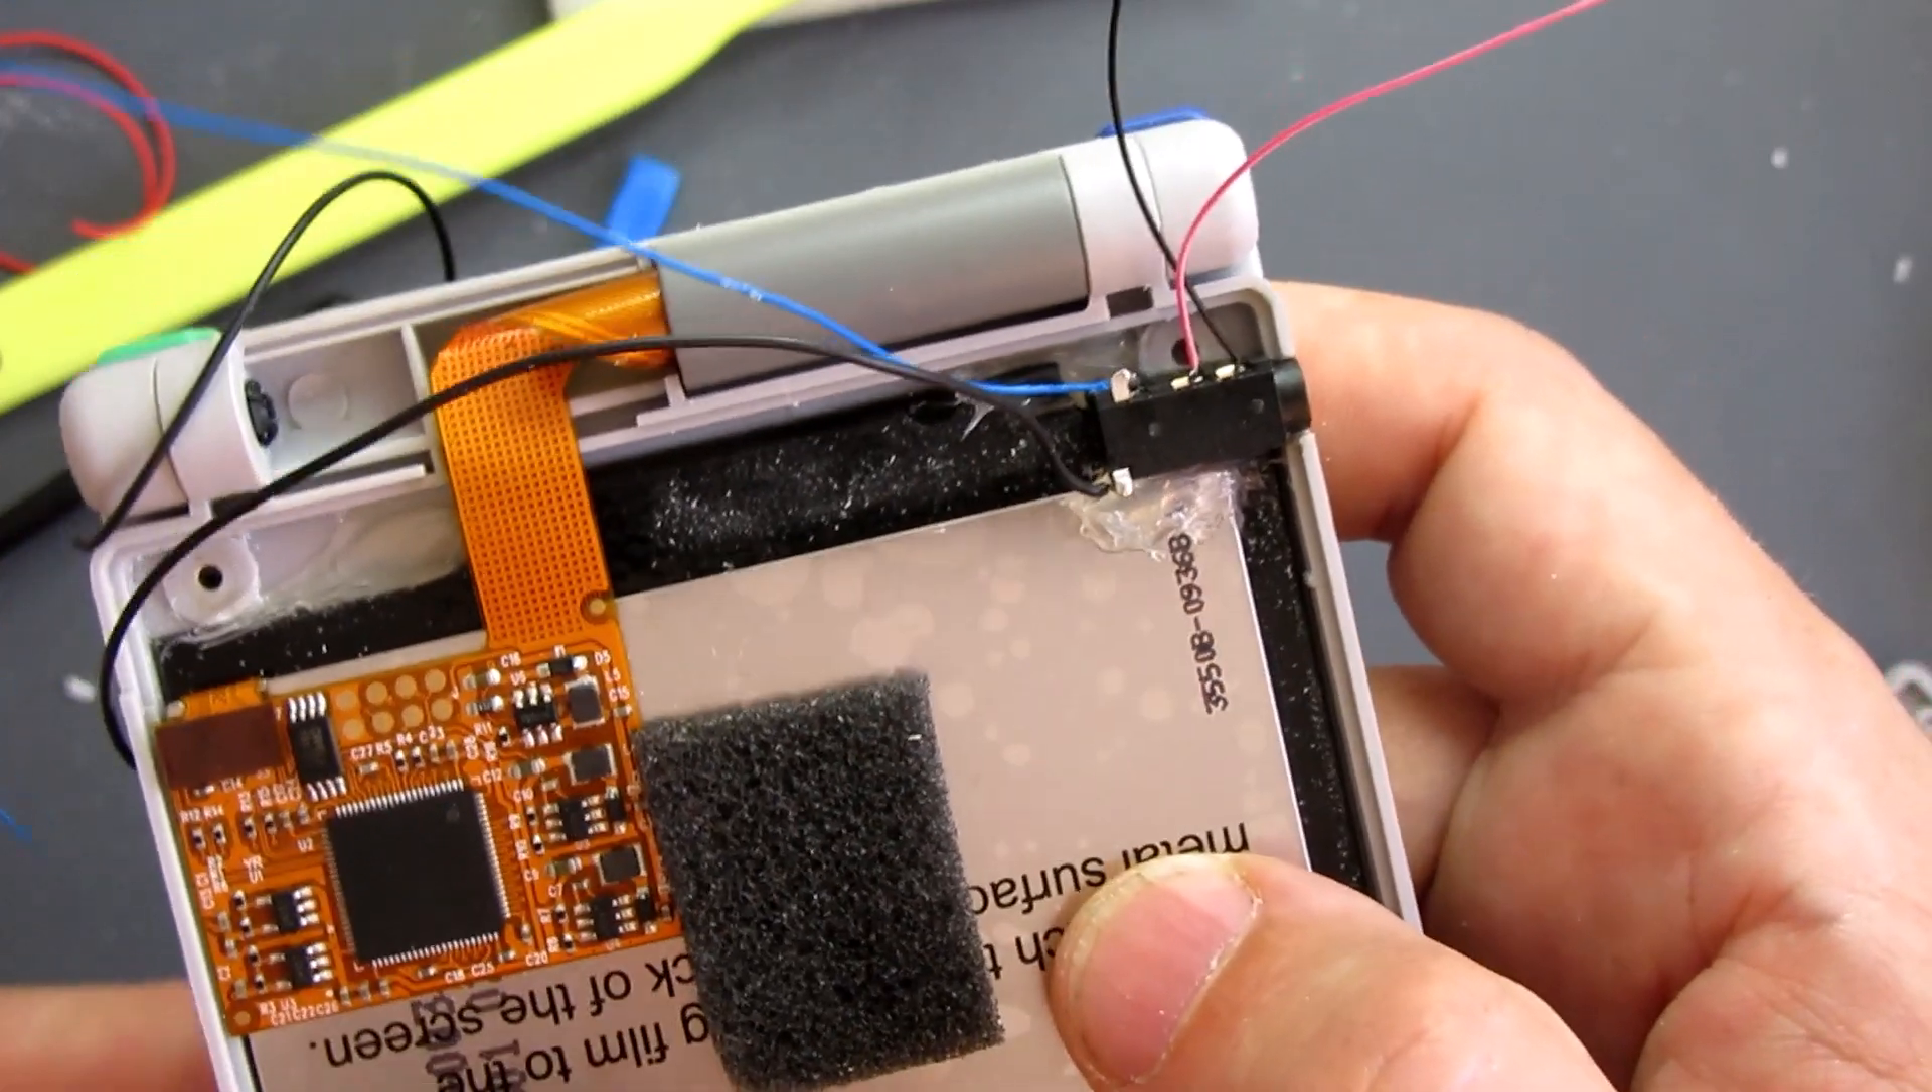I've added just a little square in the centre just to keep that pressure on keep it in position without it bulging too much at the edges.